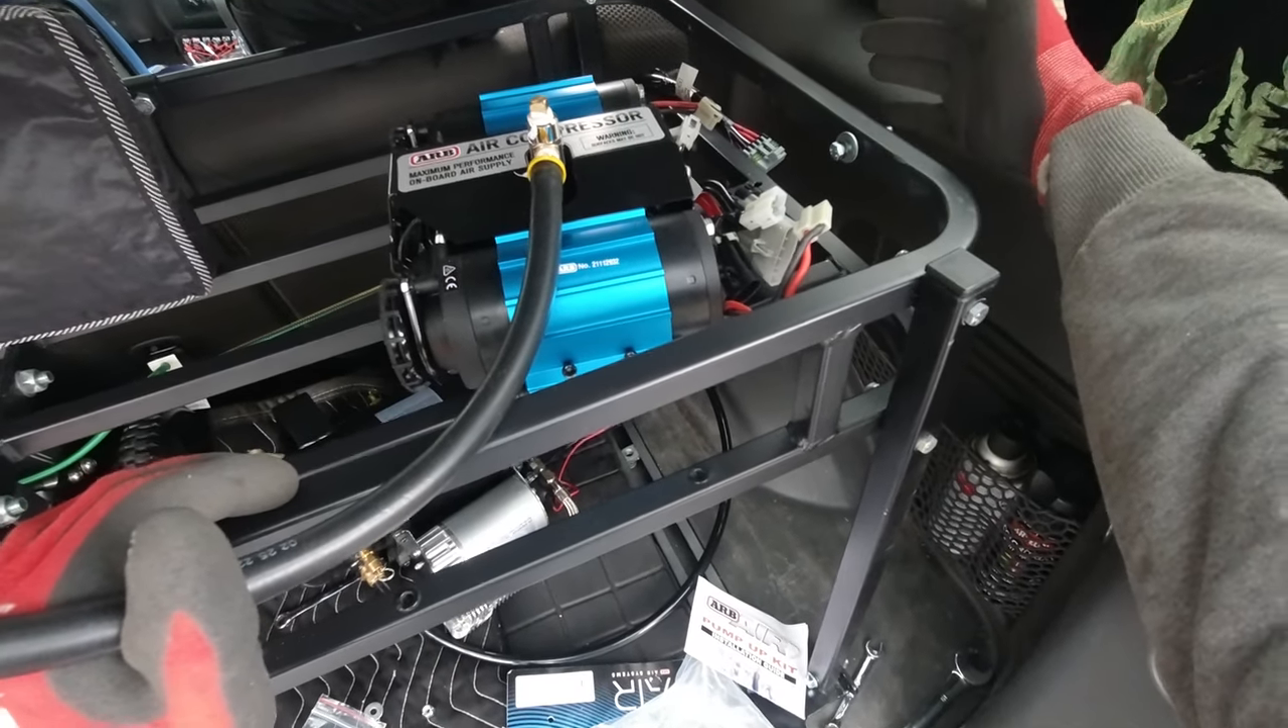So now we added the hose over here.